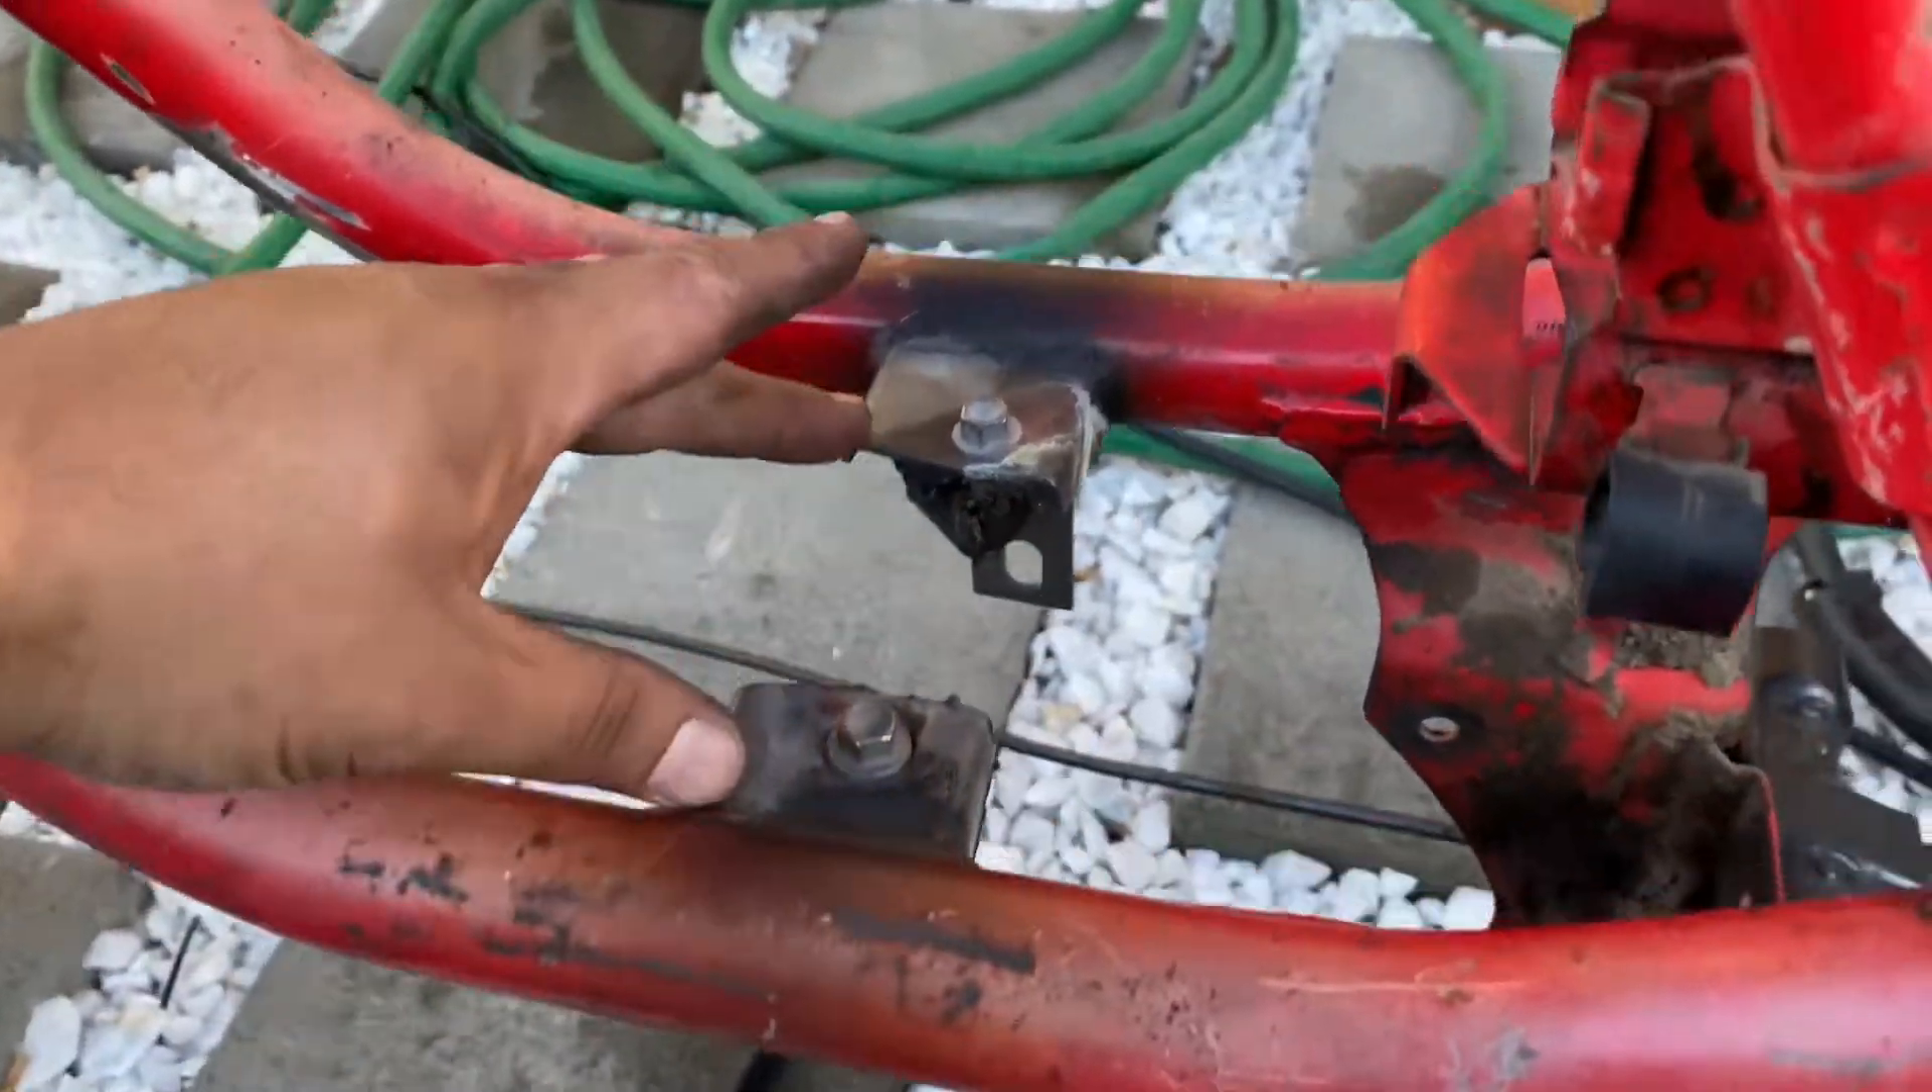Our motor mounts are welded in now both of these.